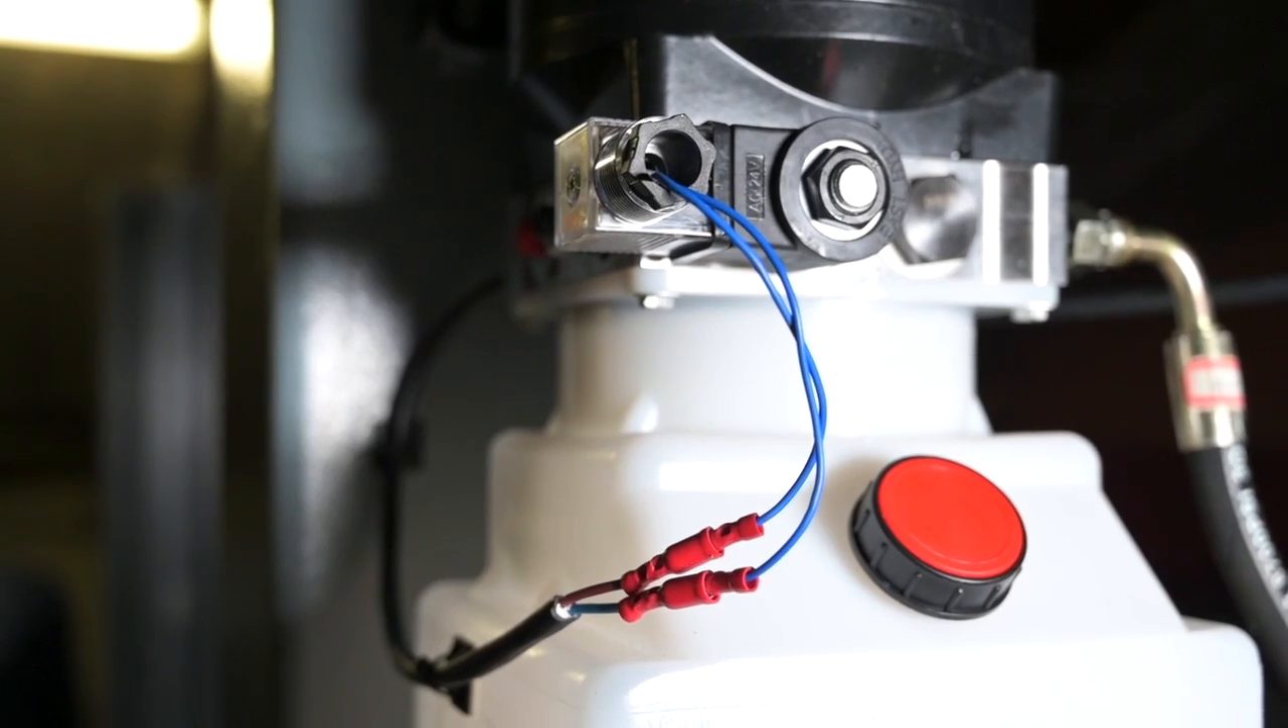I connected the solenoid for the pressure relief valve on the motor to the cable coming from the control unit.